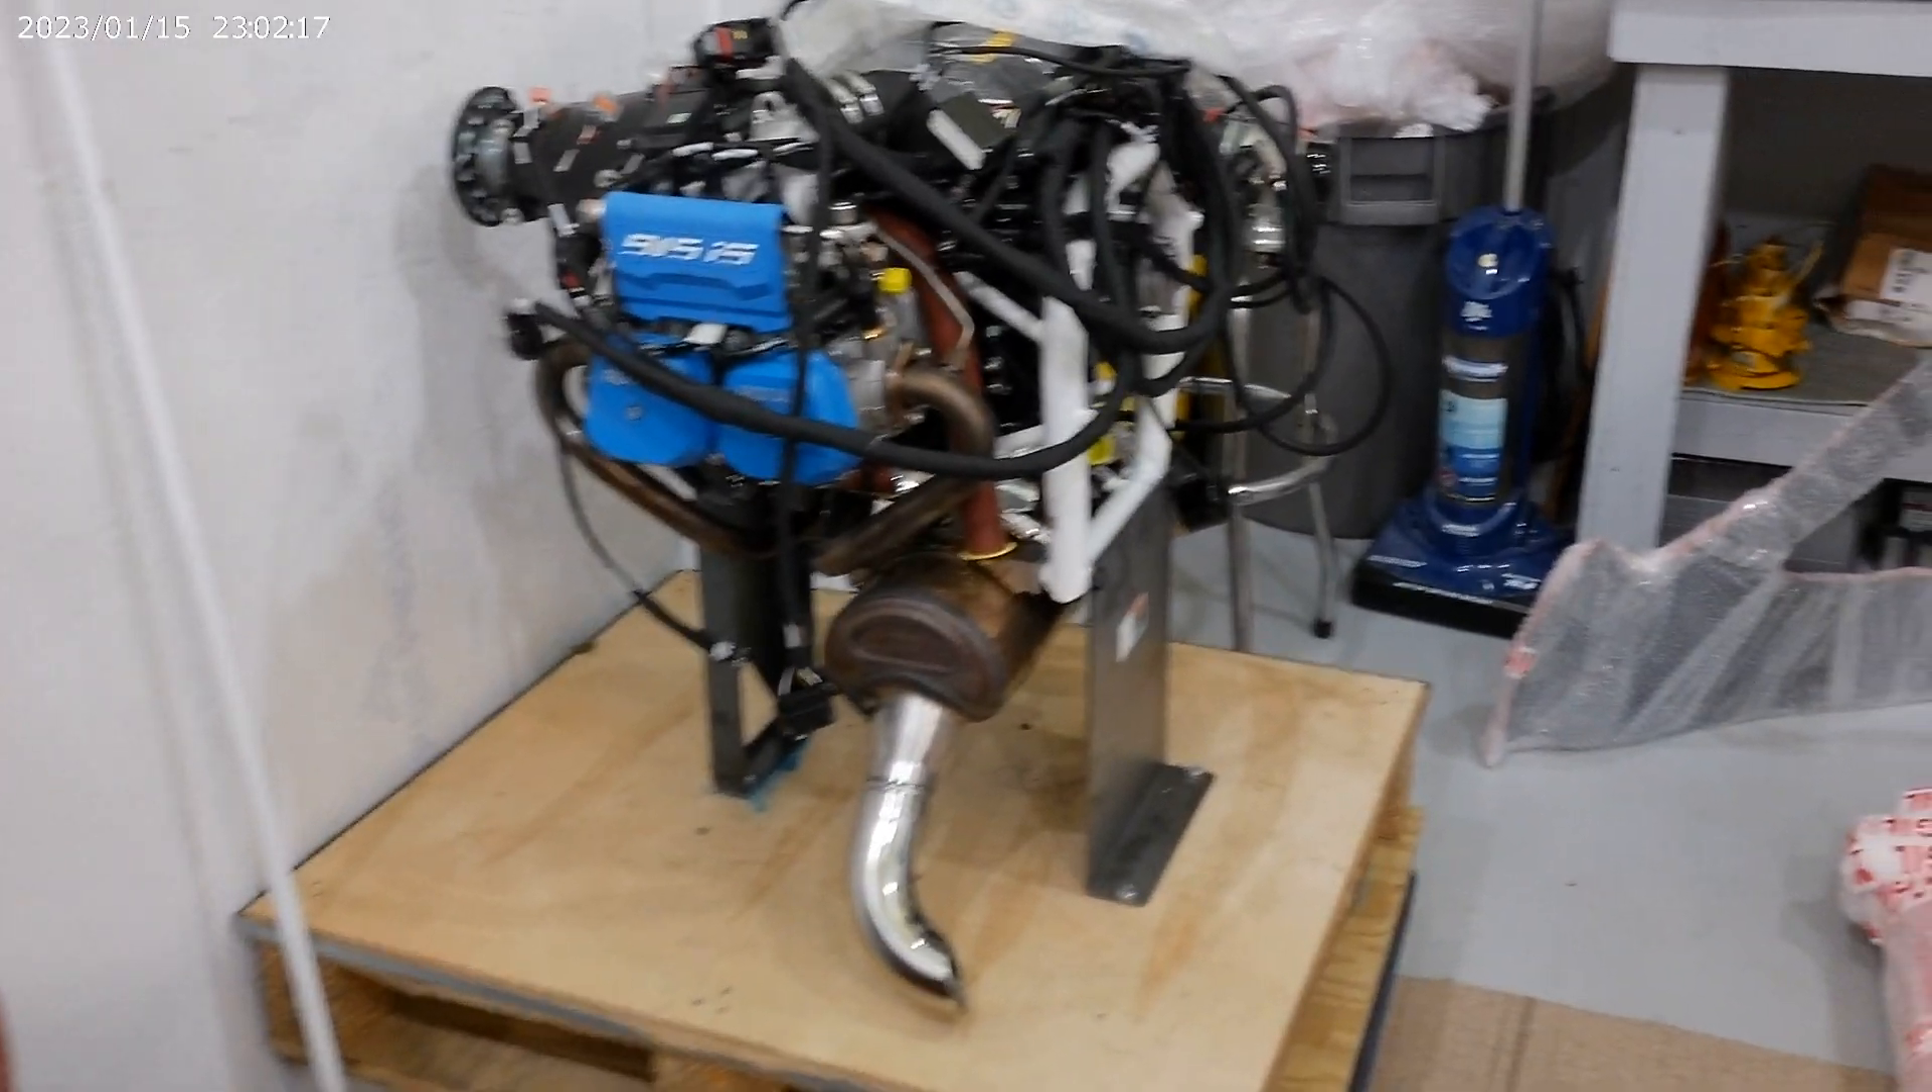That's all ready to go. I did the modification on the exhaust pipe, cut the straight pipe off, put the curved one on.